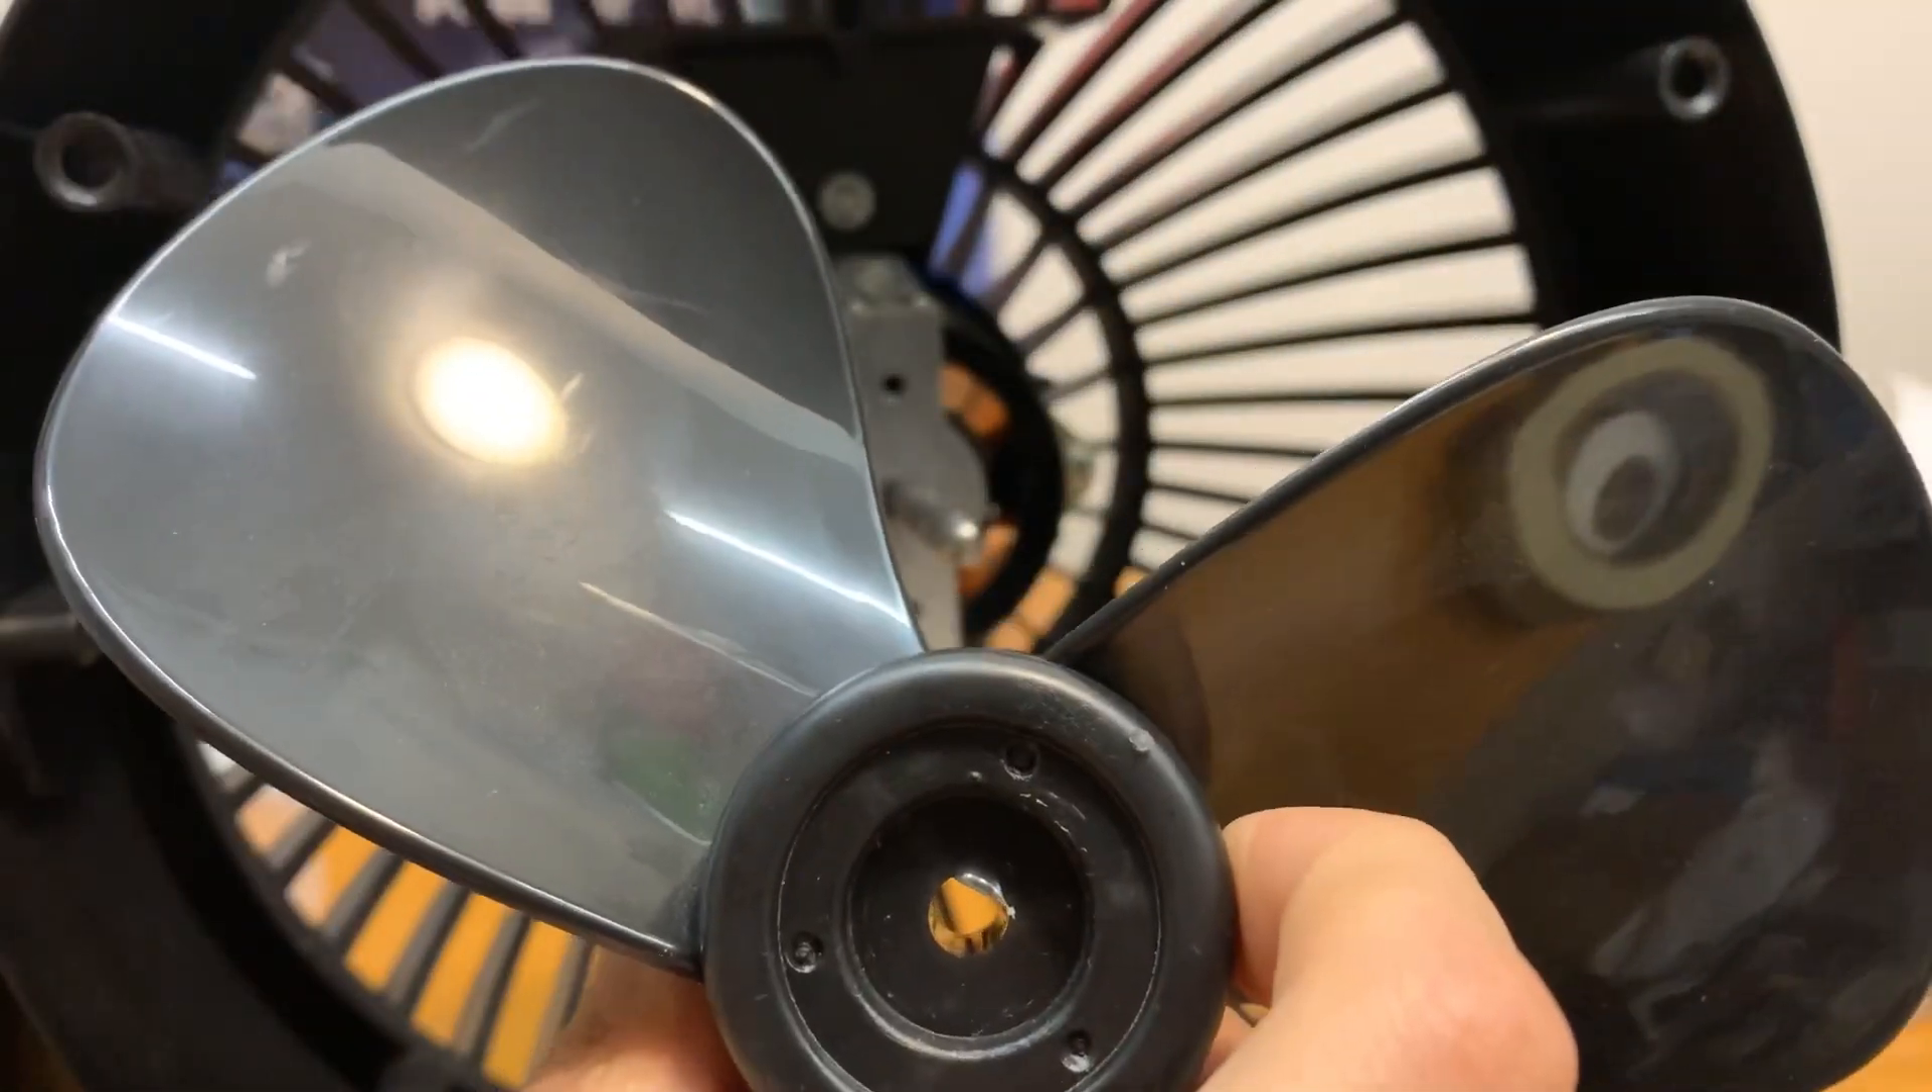There we go. Blades are off.